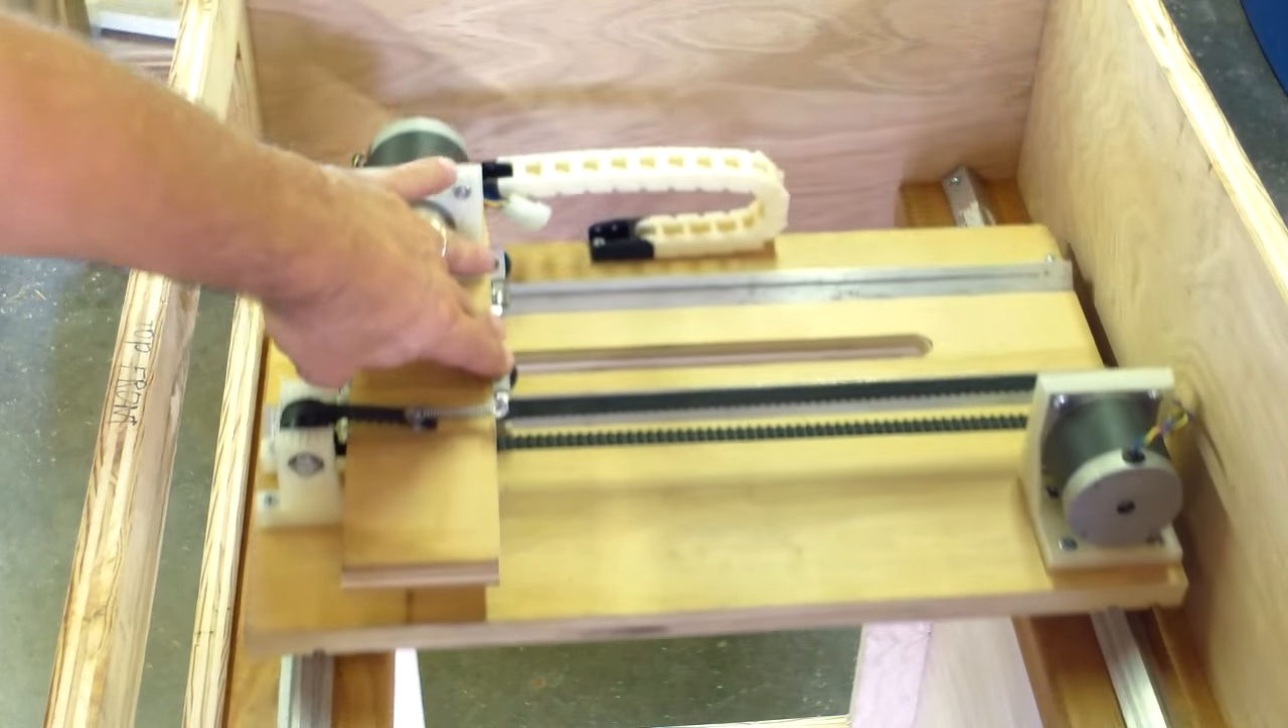Okay, so here's everything glued up and mounted in place. I've got the gantry in here, and we've got both the X and Y movement.